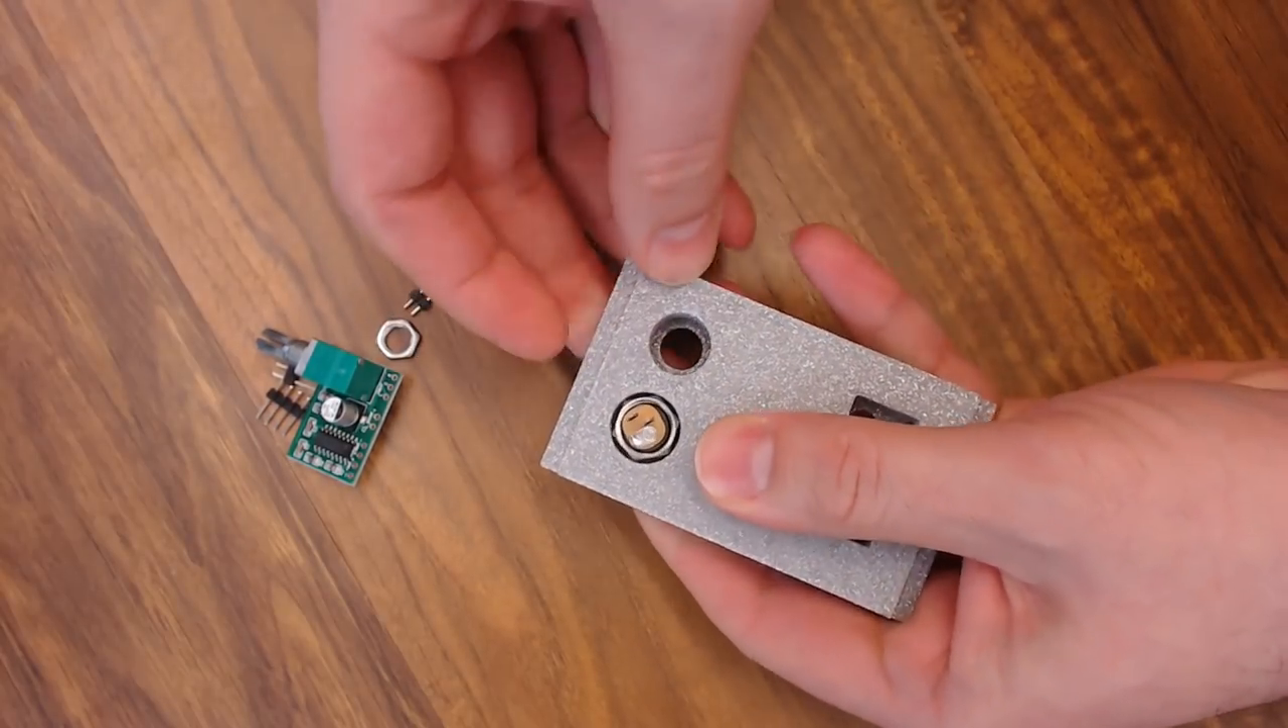Now our power jack is in there.